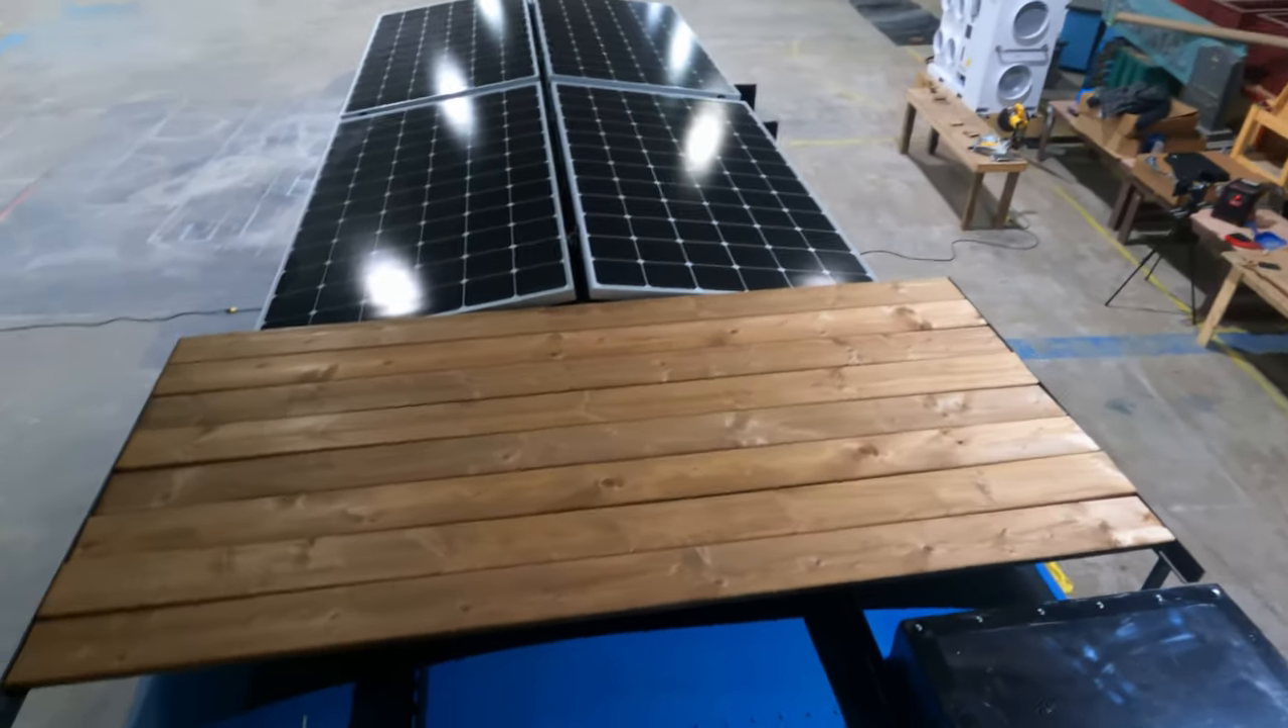We got part of our deck up.